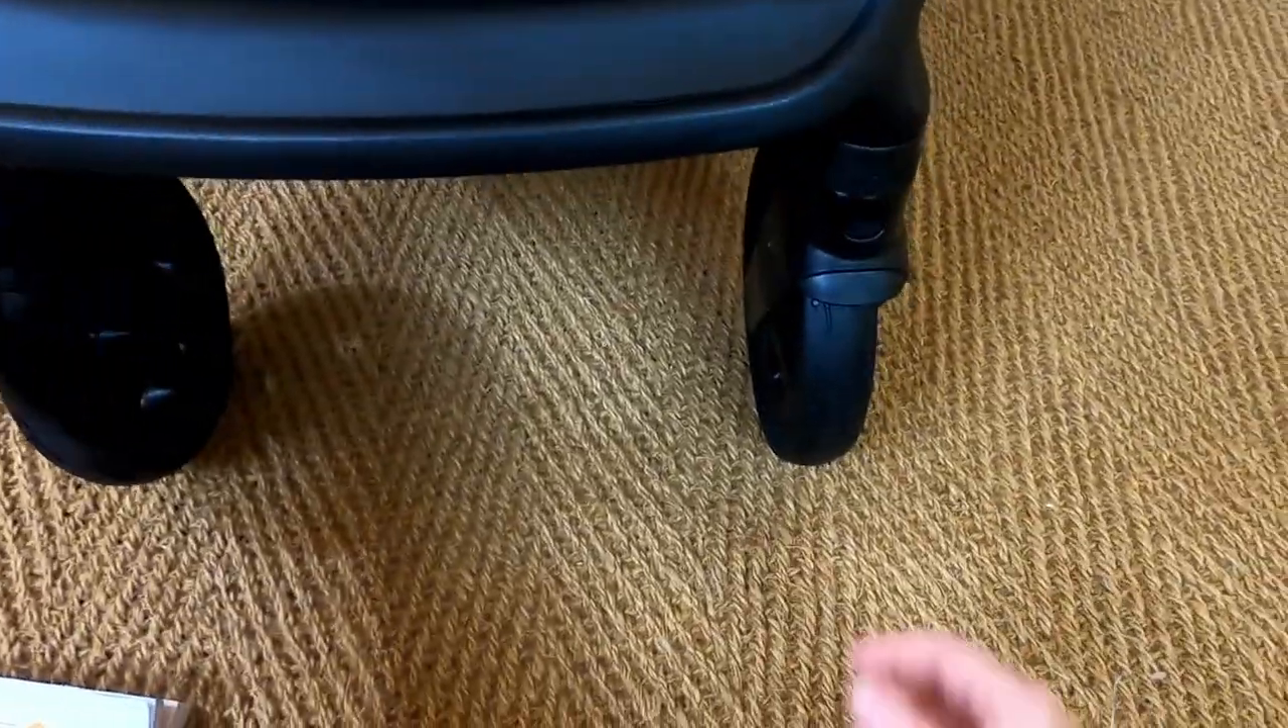But that's the wheels in.